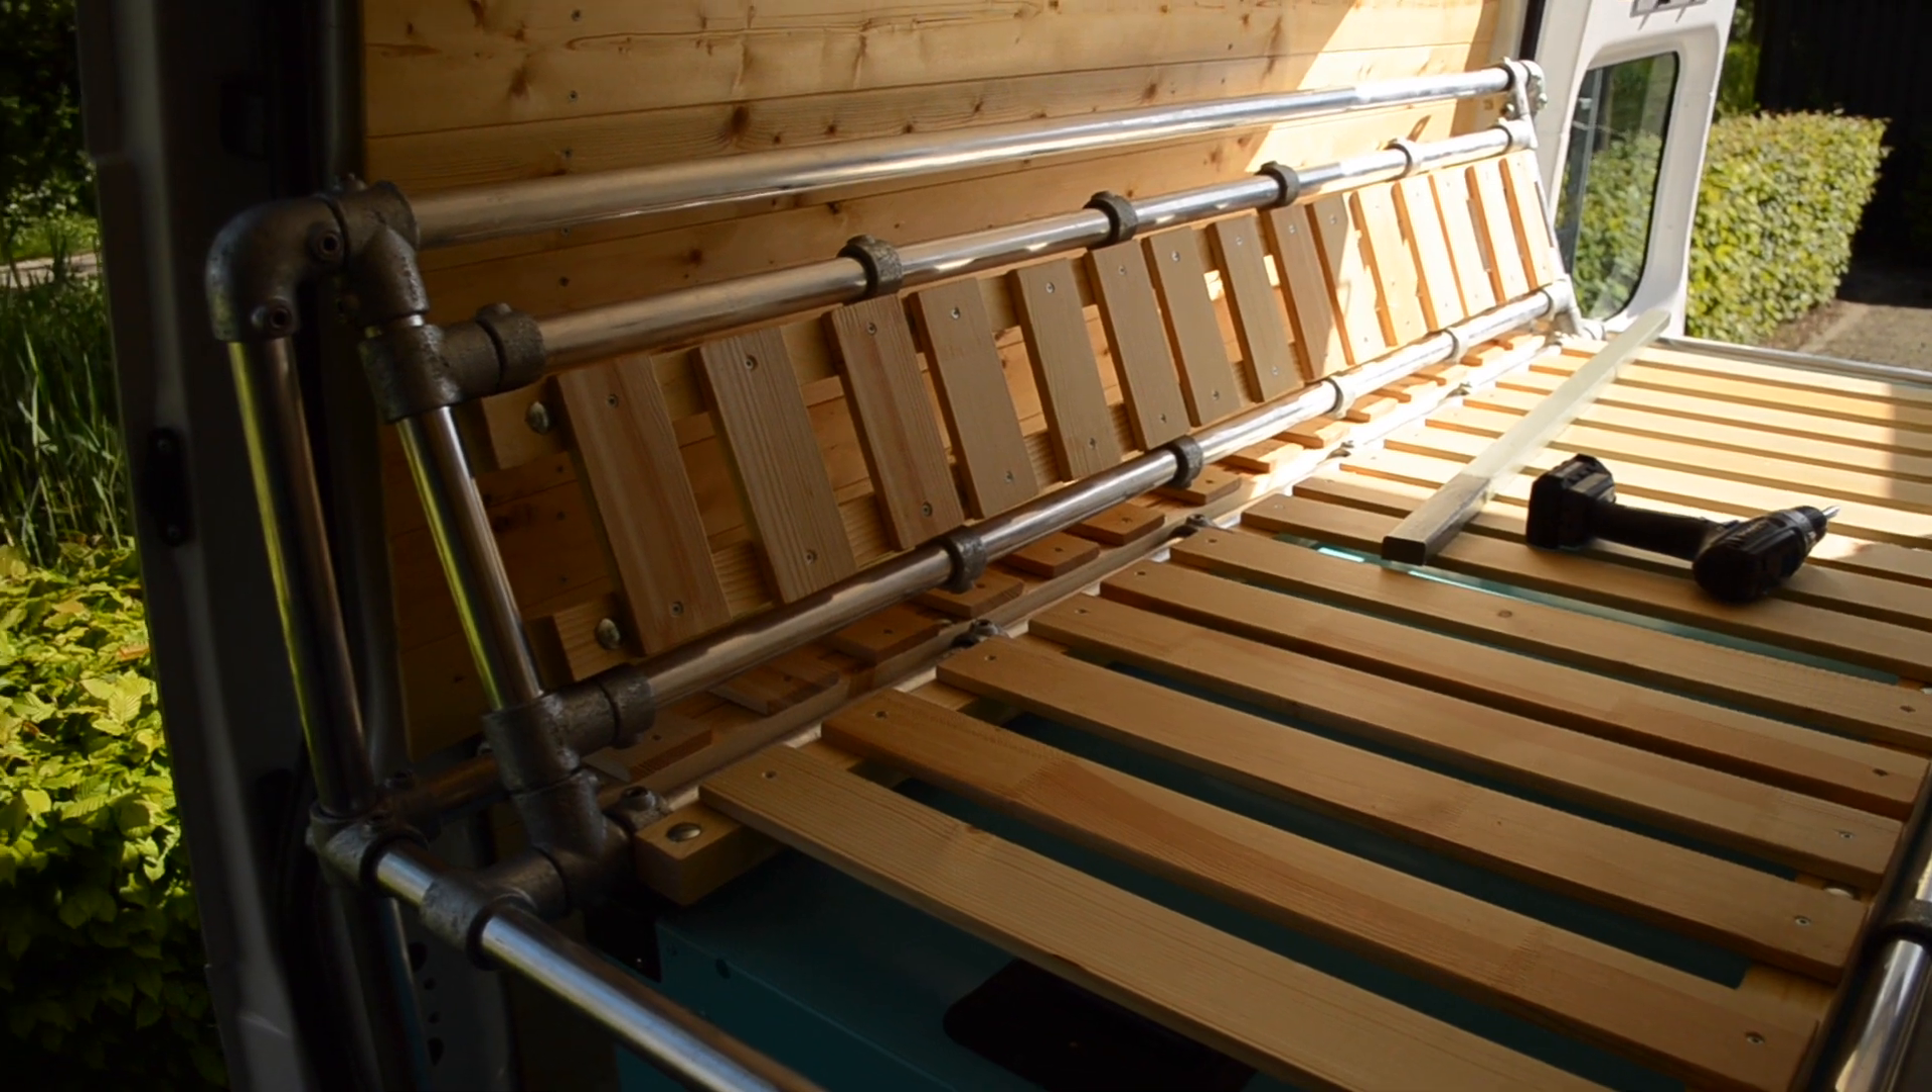And as you can see, we have a slotted base. We already worked on that yesterday evening and this morning and it is finished.